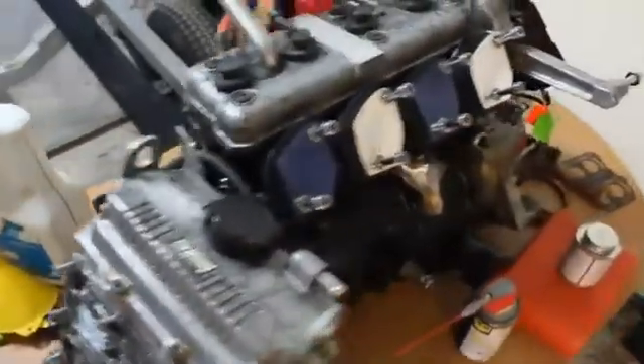I haven't taken off the valve cover or the head and I haven't looked in there yet.